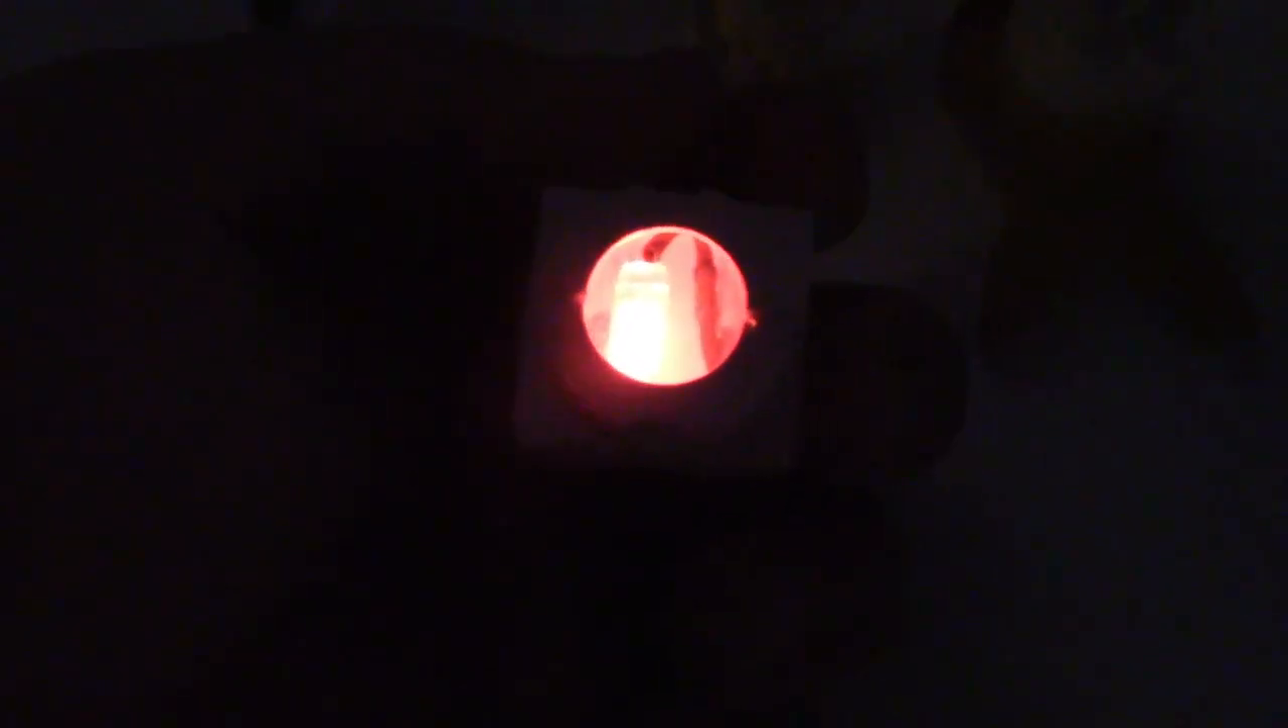You can see the bulb is not centered.